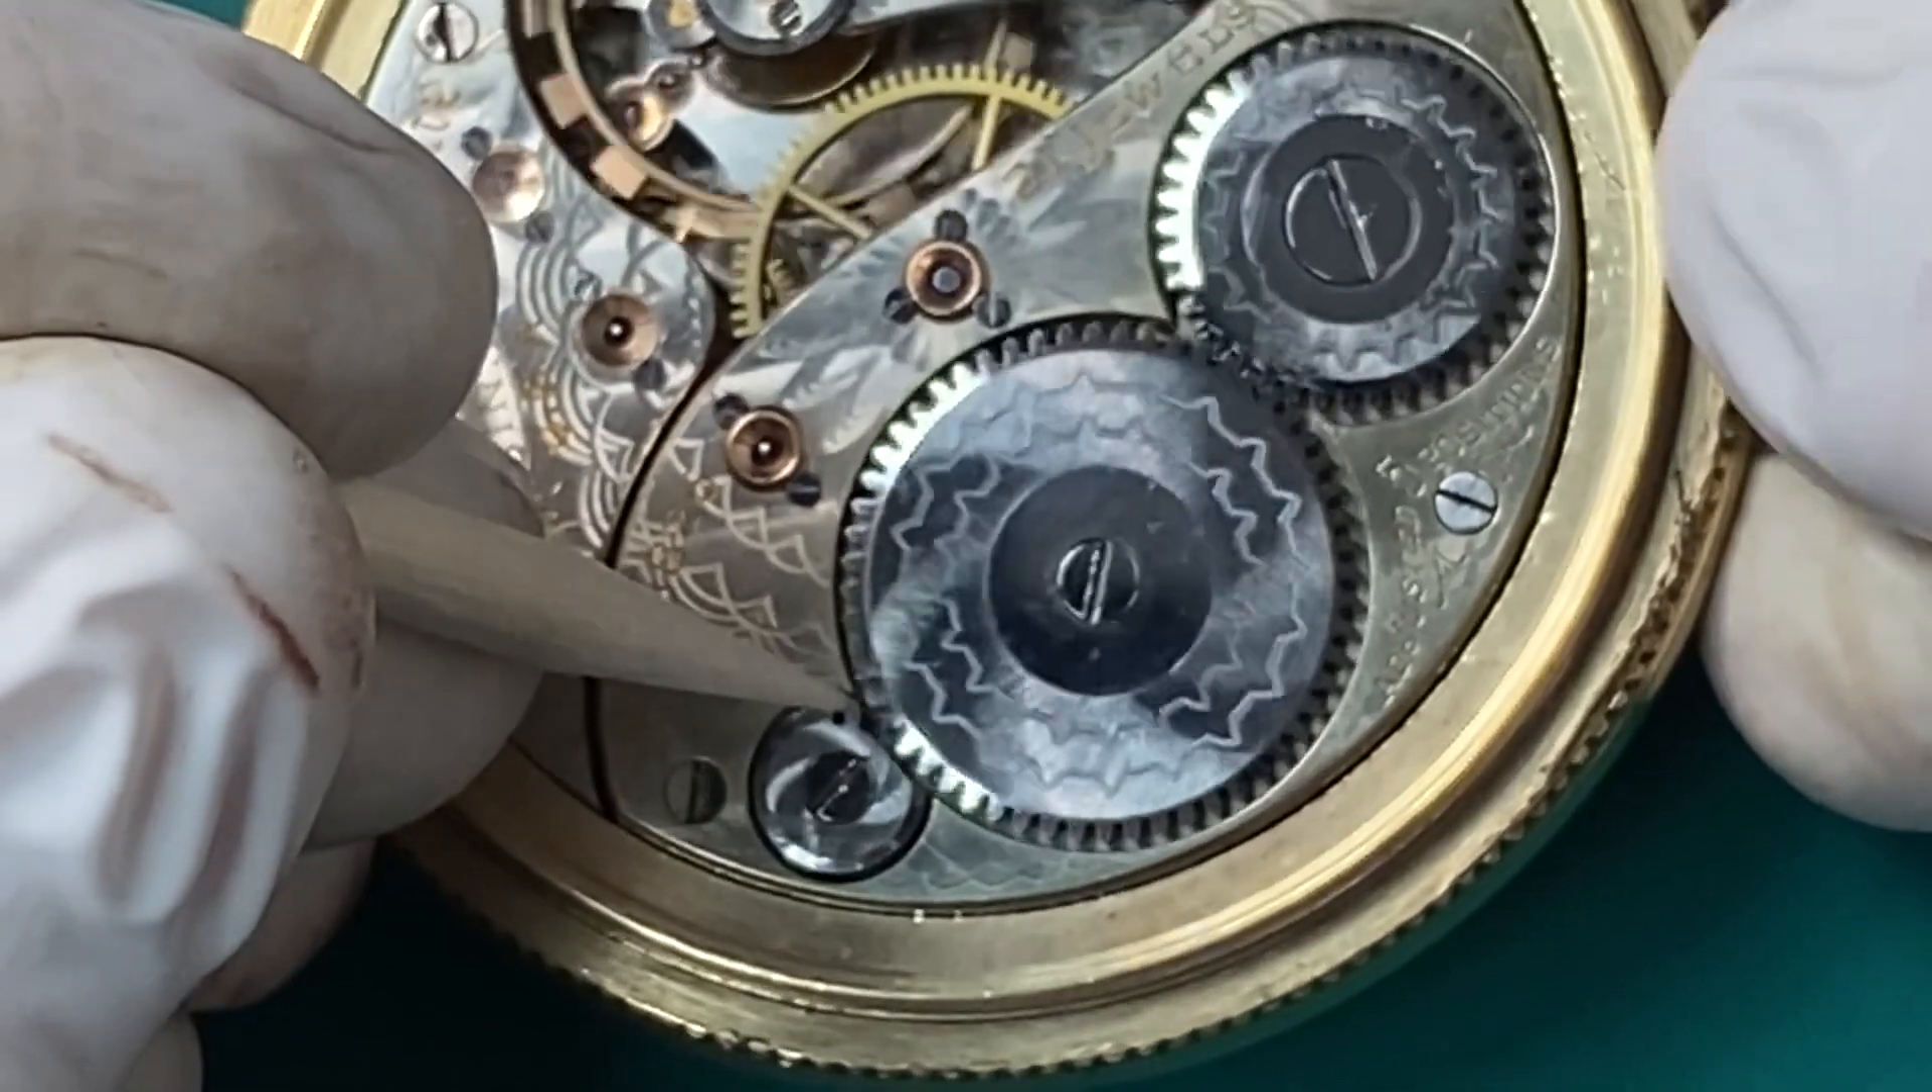And this is a 21-jewel railroad-grade Elgin Father Time made in 1911. Now we have the back cover off.